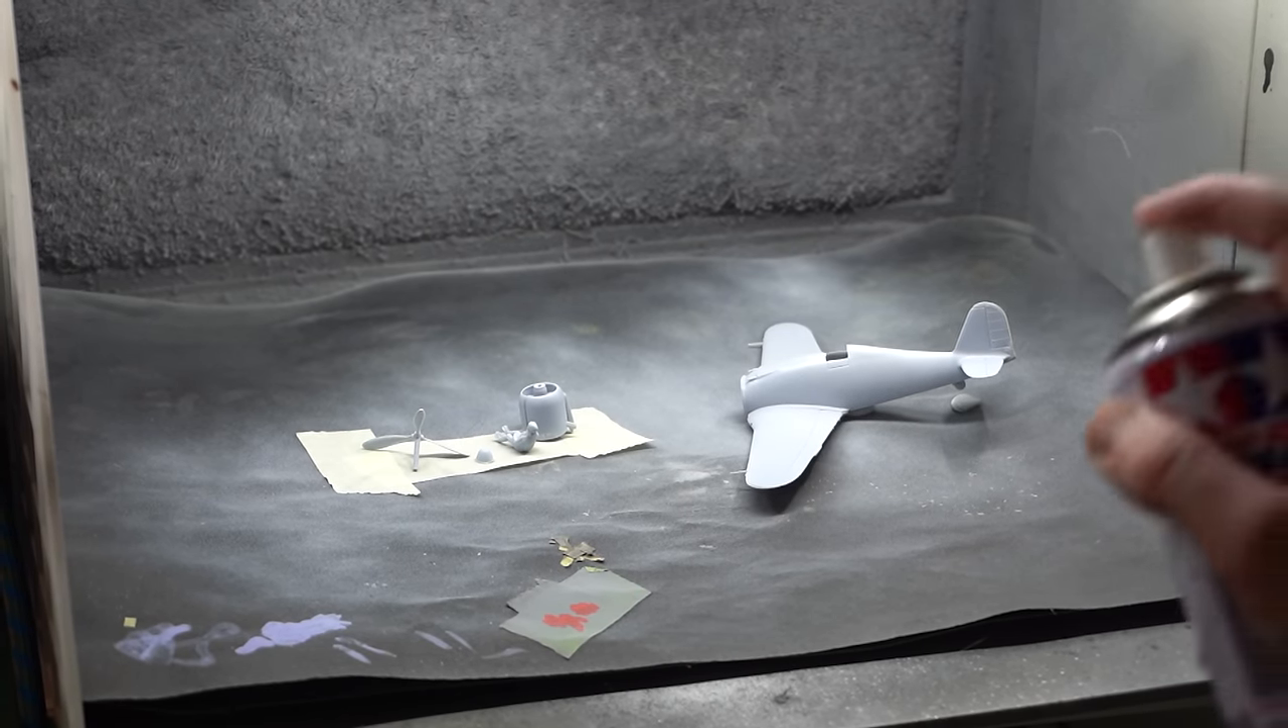This primer was applied onto all of the model parts, which I've already assembled, and some details which are yet to be added.